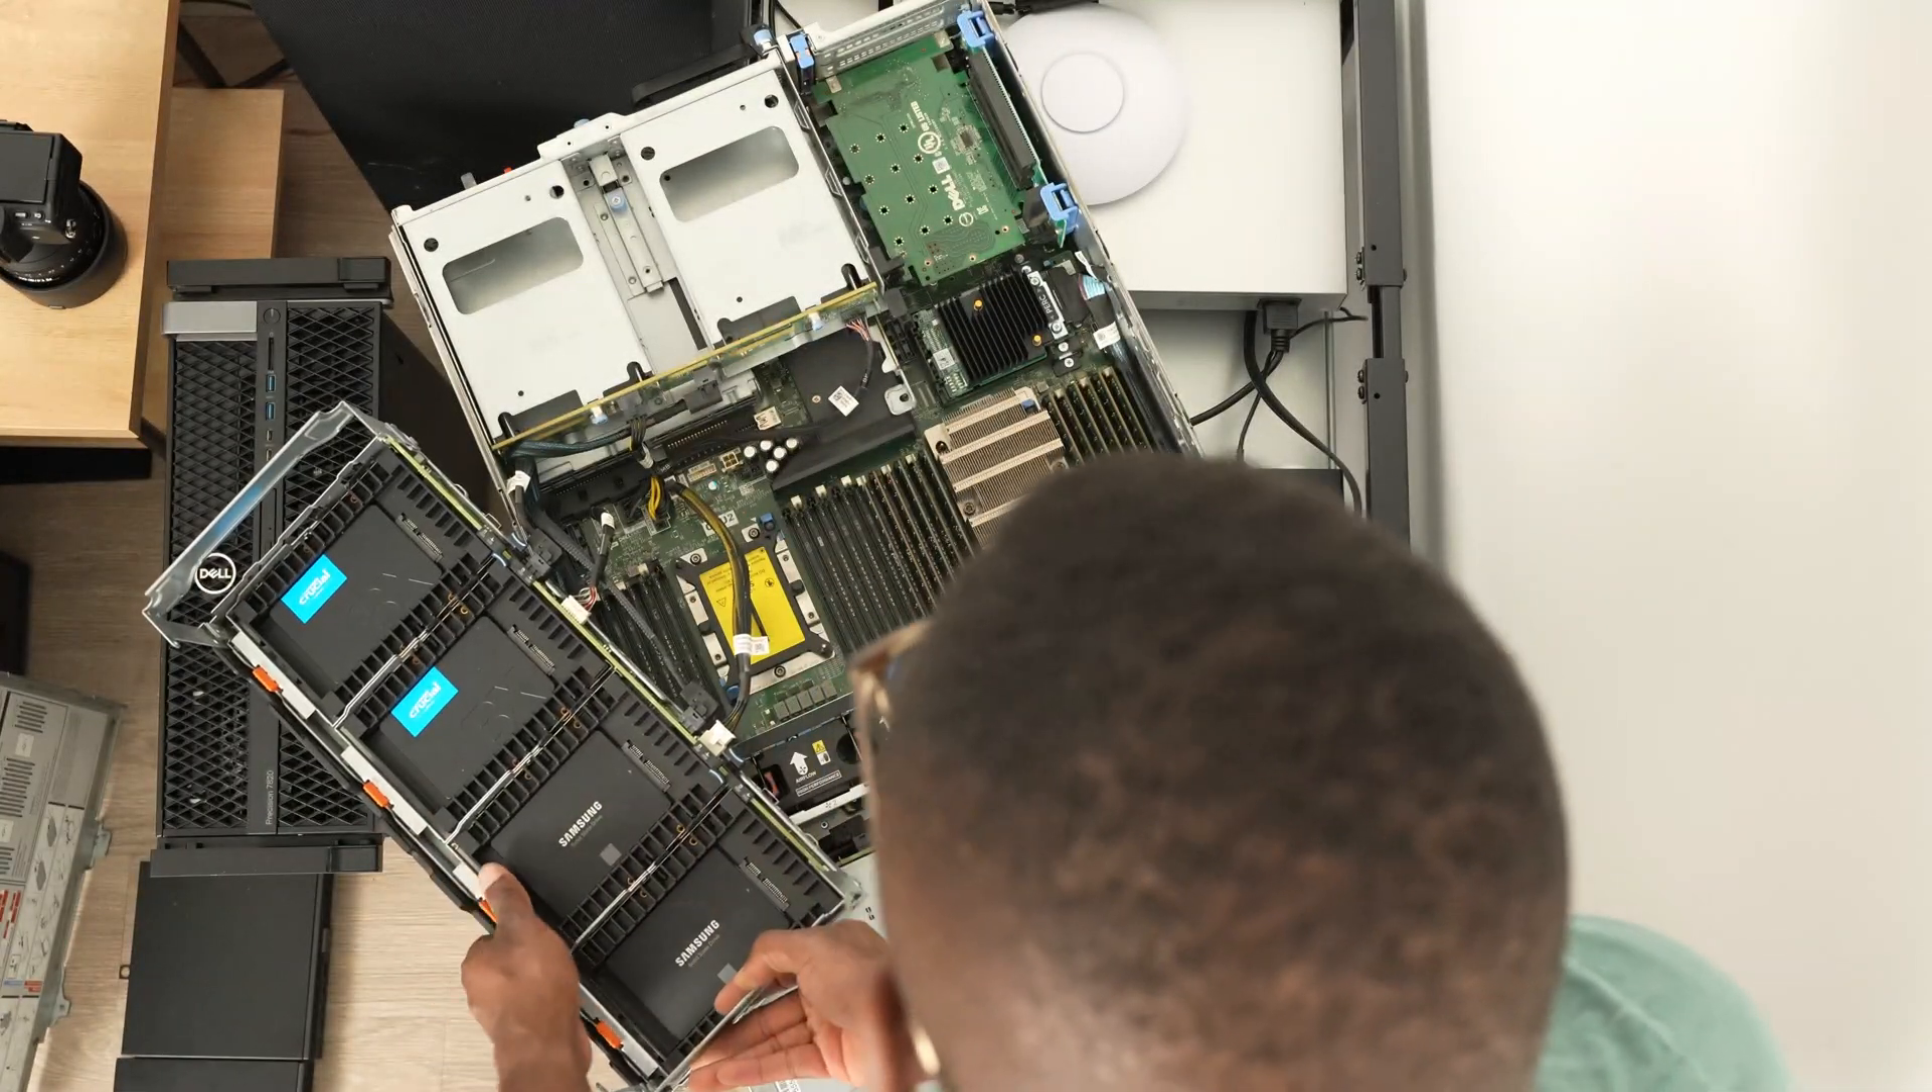As you can see i only have one processor installed the other one is just empty.